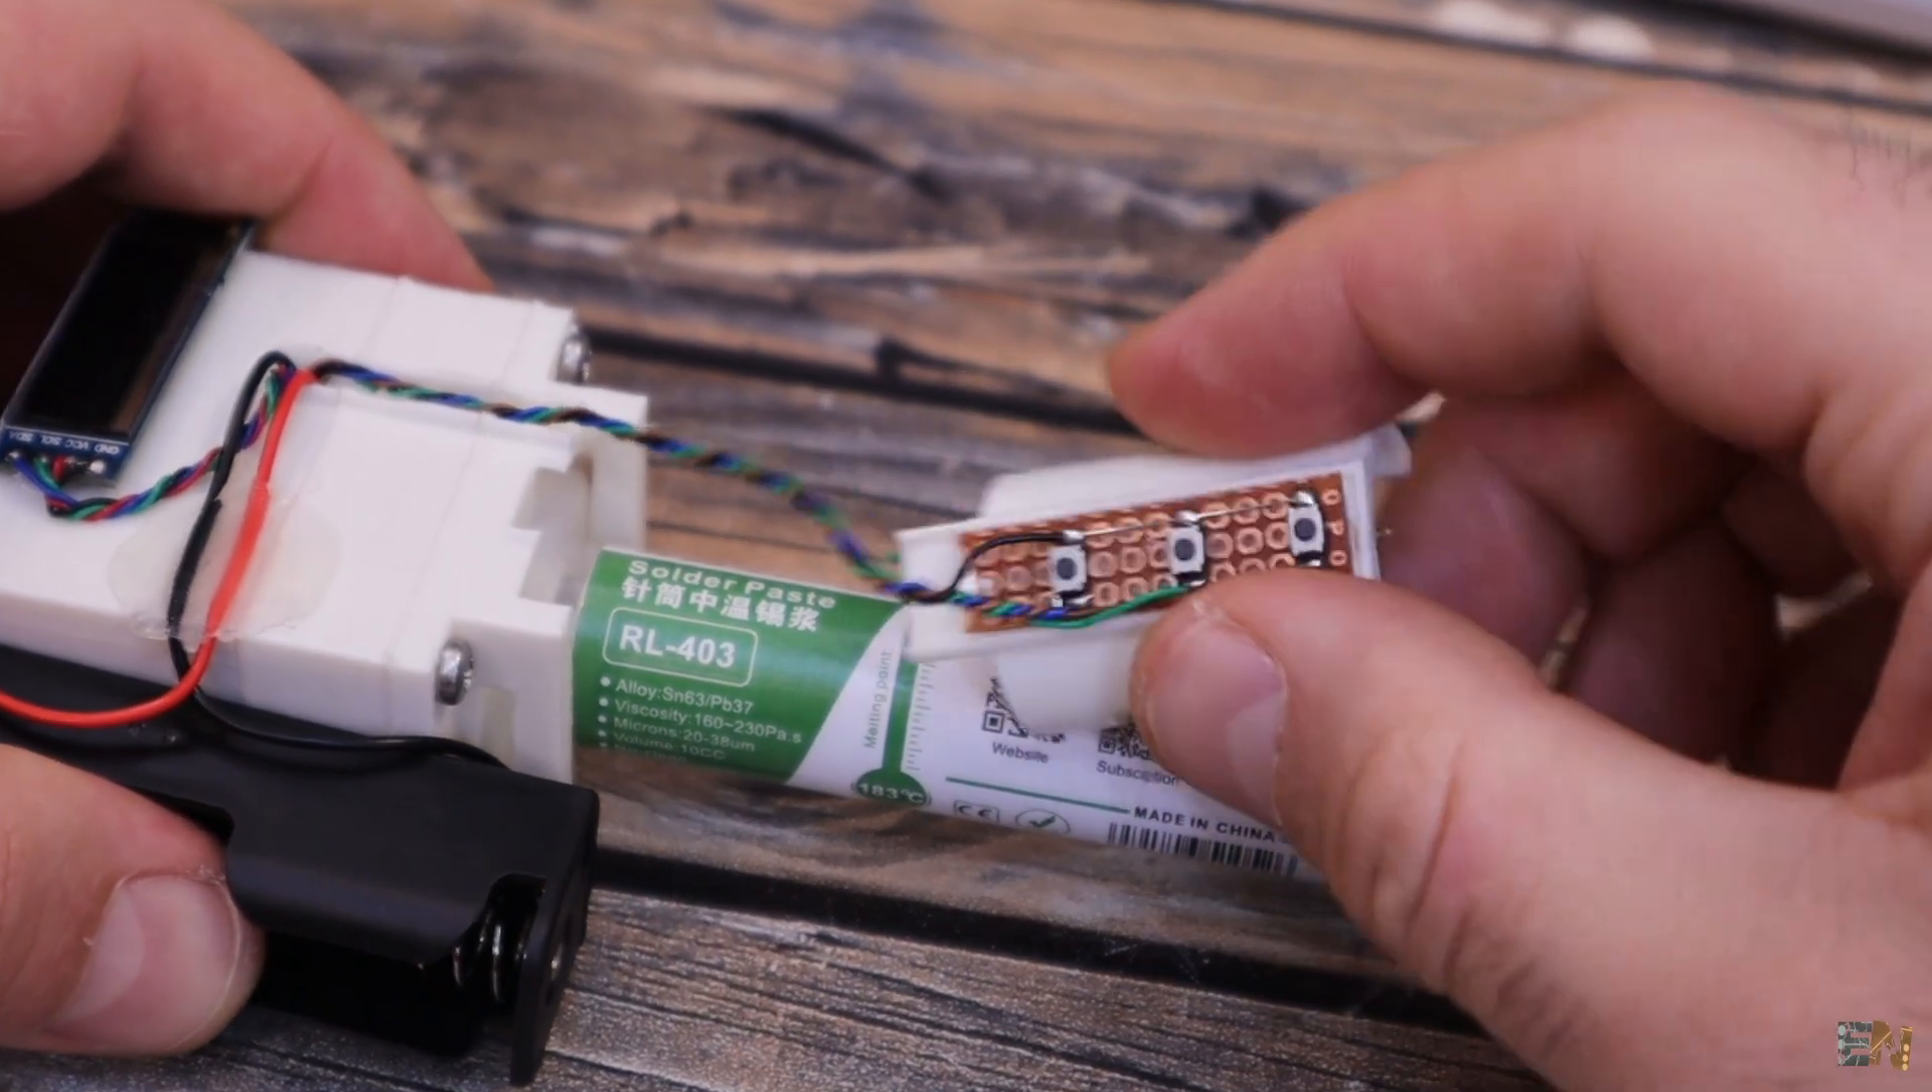As for the small buttons PCB, I've printed this ring clip and glued those buttons here.